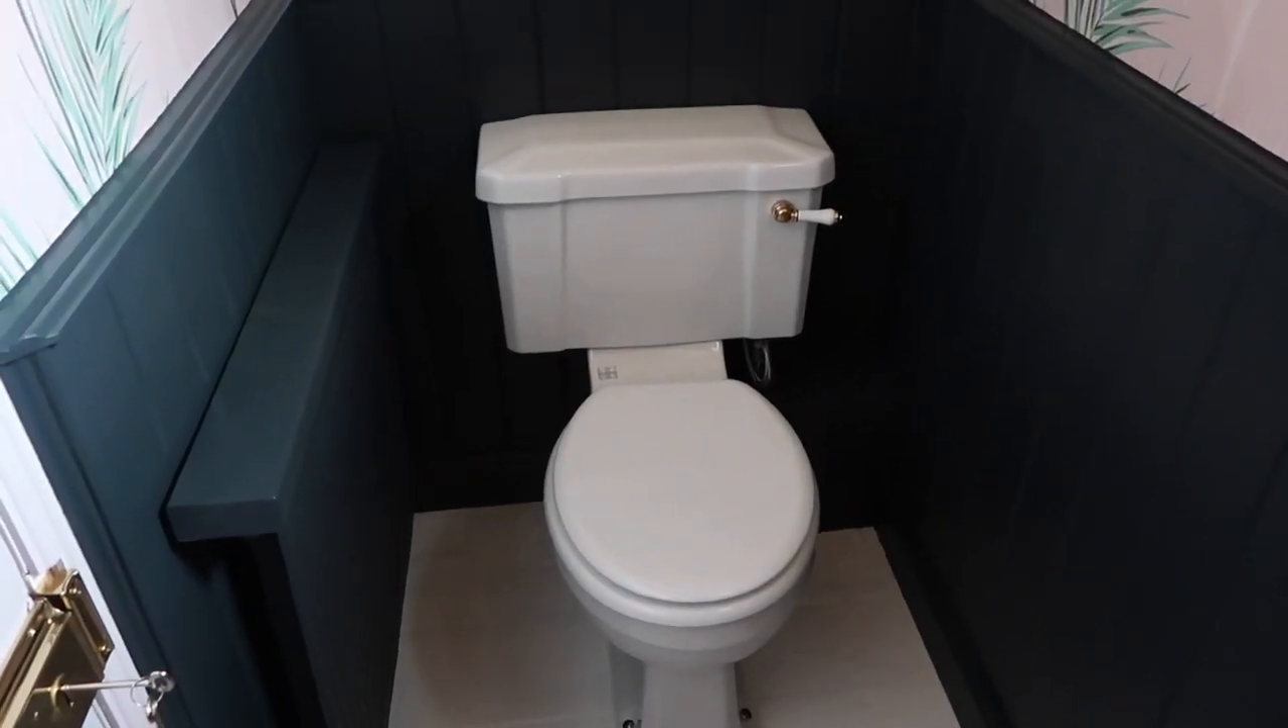The toilet is in.